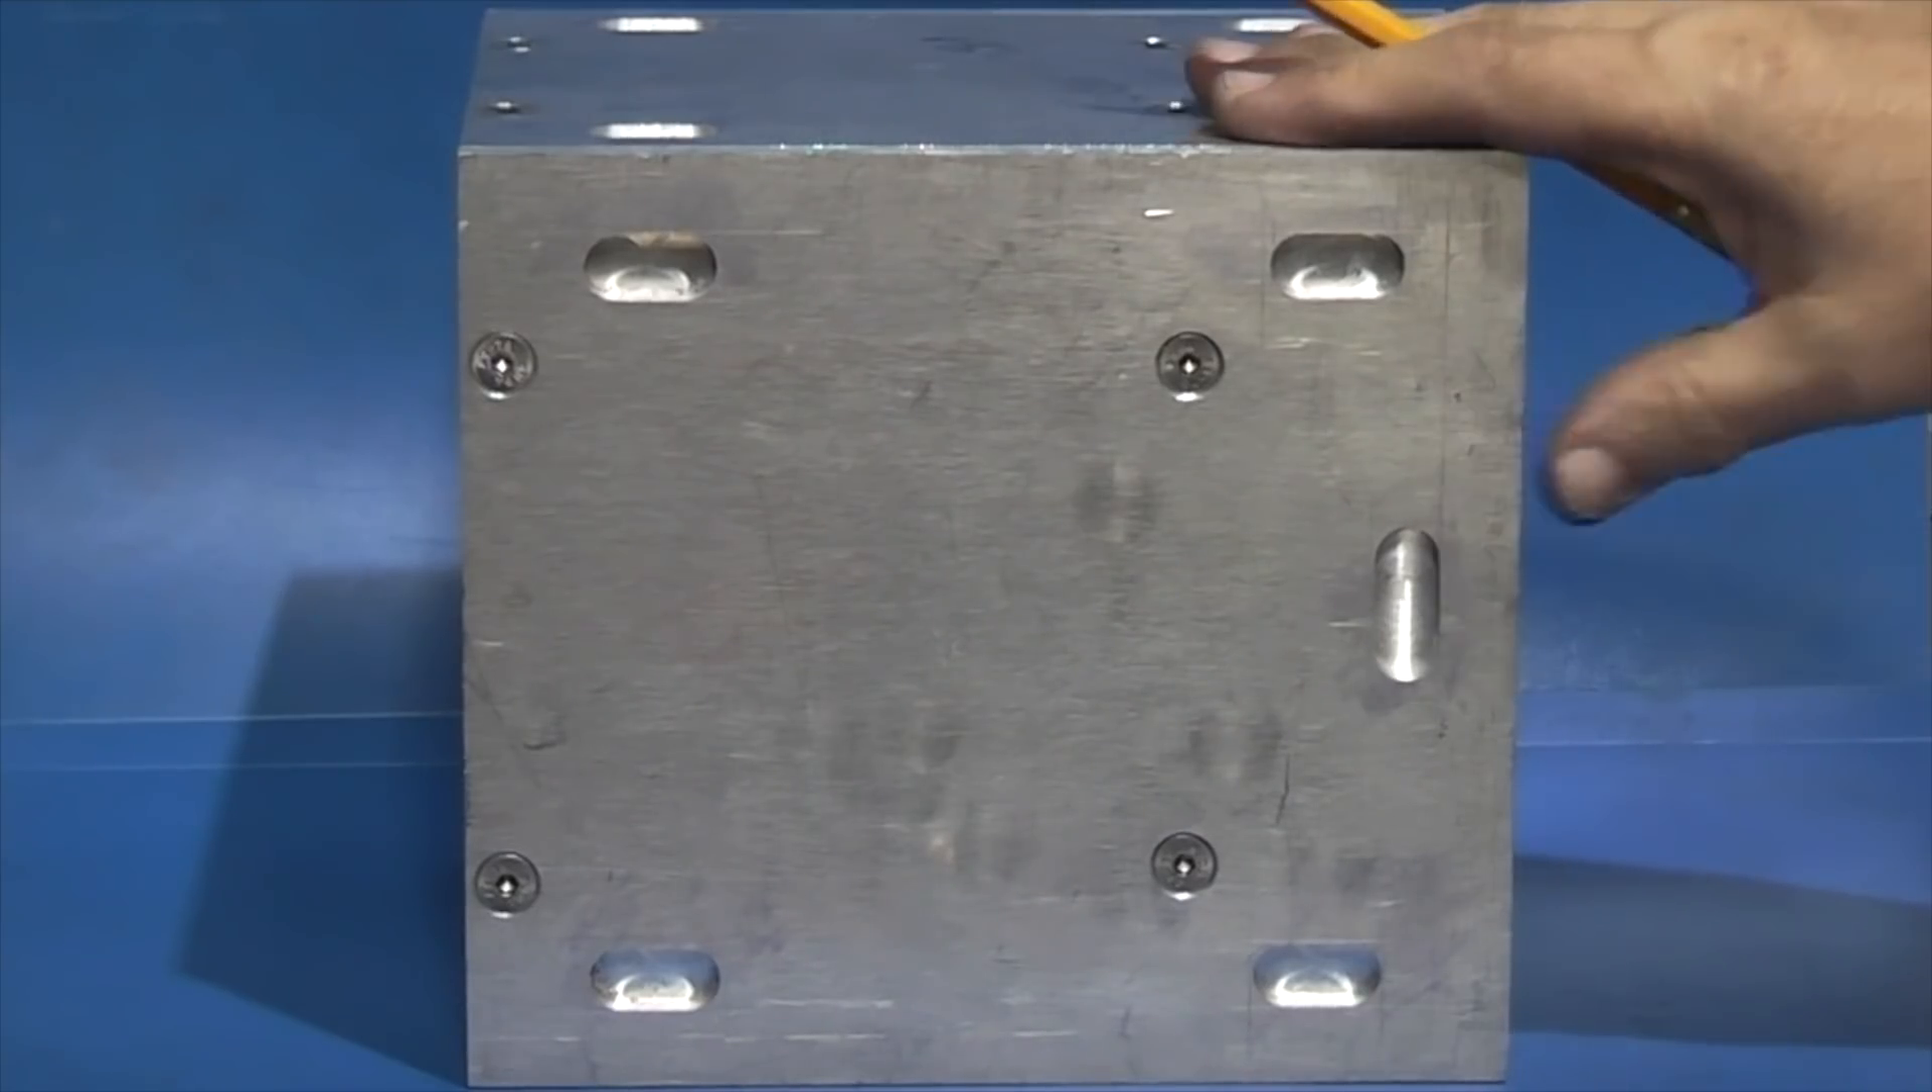I've just assembled the case you see here I've used countersunk screws.